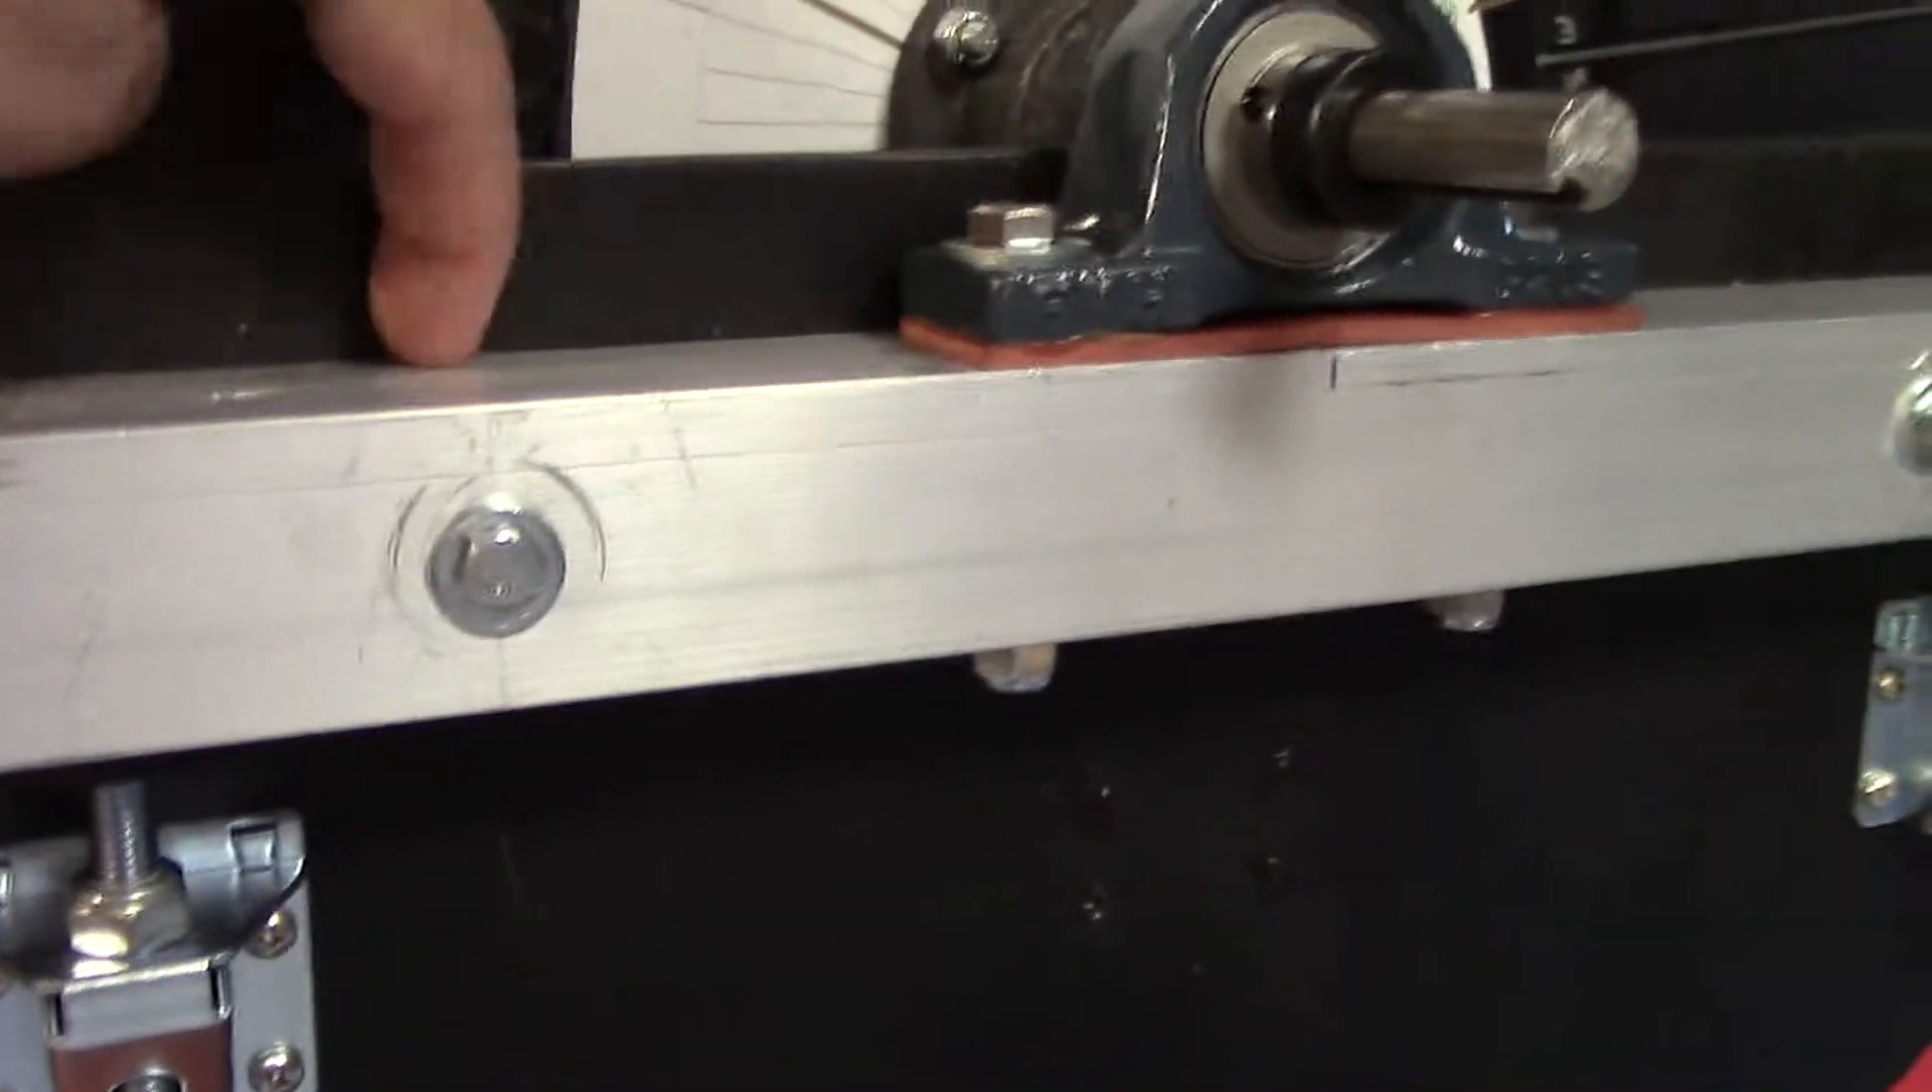And I just drilled a hole and put a bolt on it, and that kept the aluminum bar pinned to the frame, which stabilizes the pillow block.